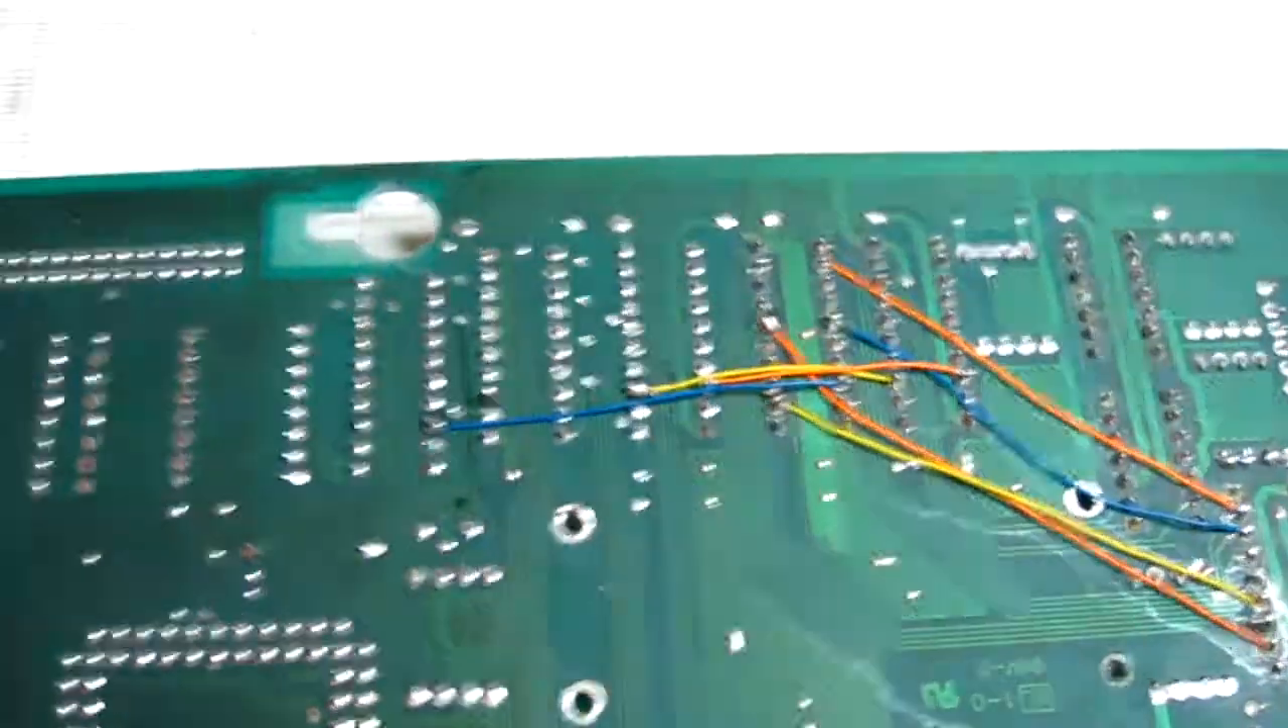Okay I've had to add three more wire links to deal with breaks in the data lines and we'll give it another try.